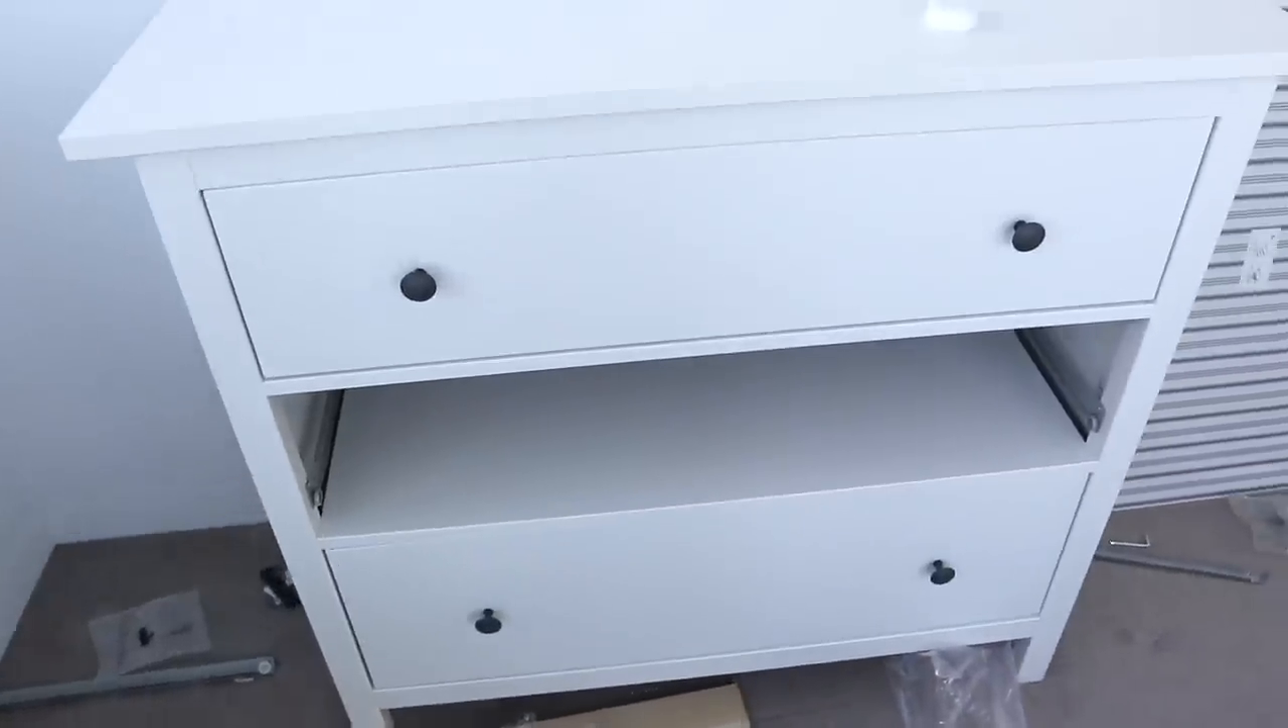I am so close to being done I'm down to the last drawer.